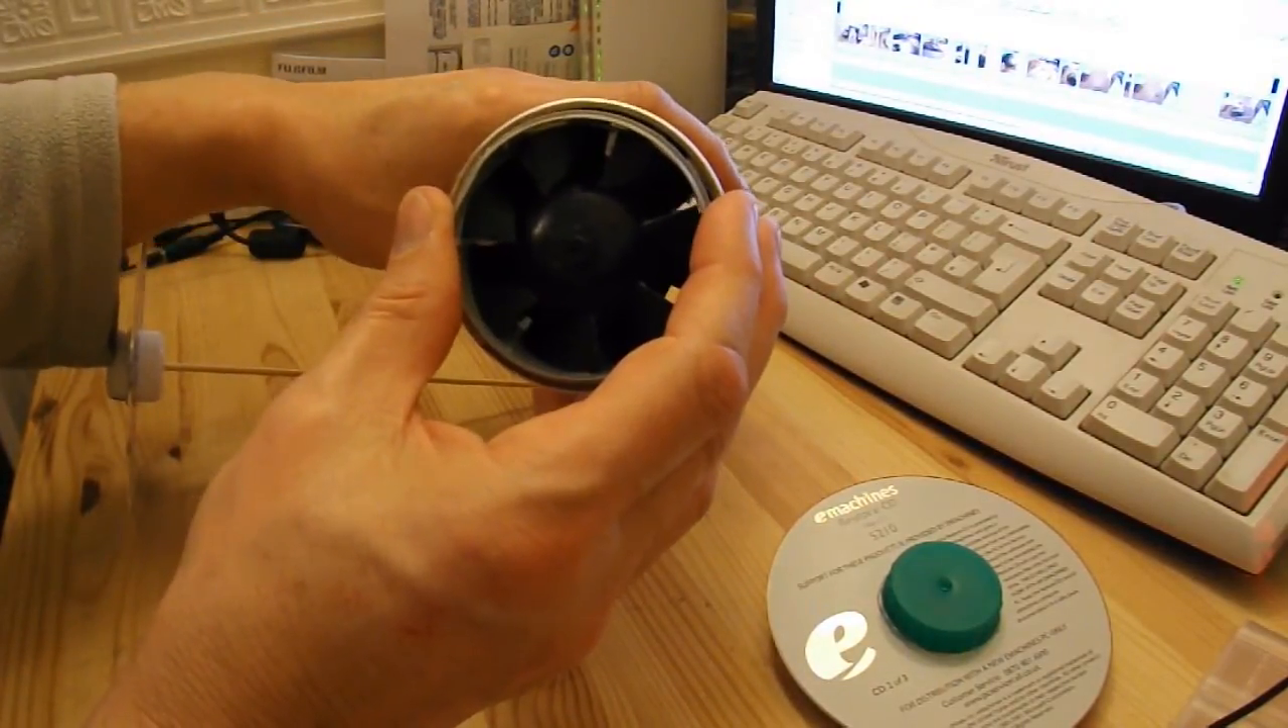And this fella, the fan, is a nice fit right inside.